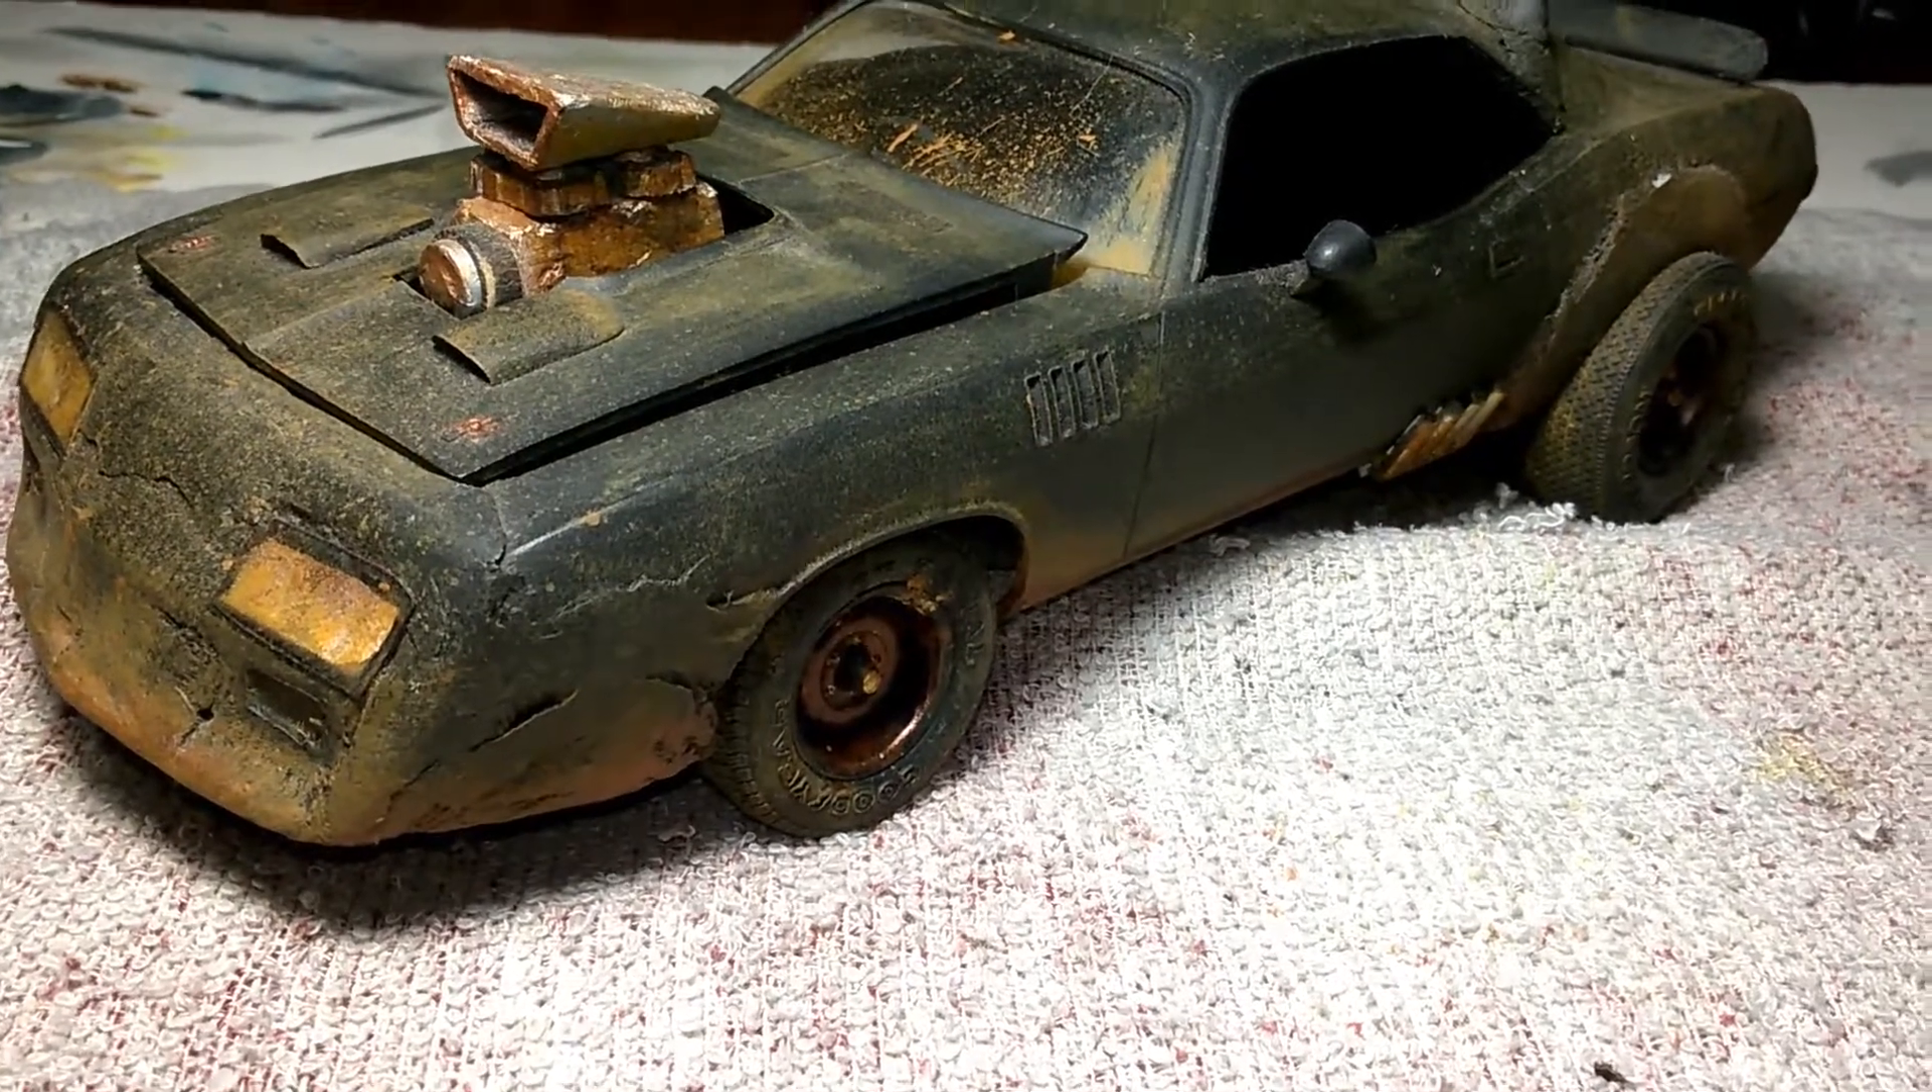Now admittedly the hood does not fit as good as I want to.